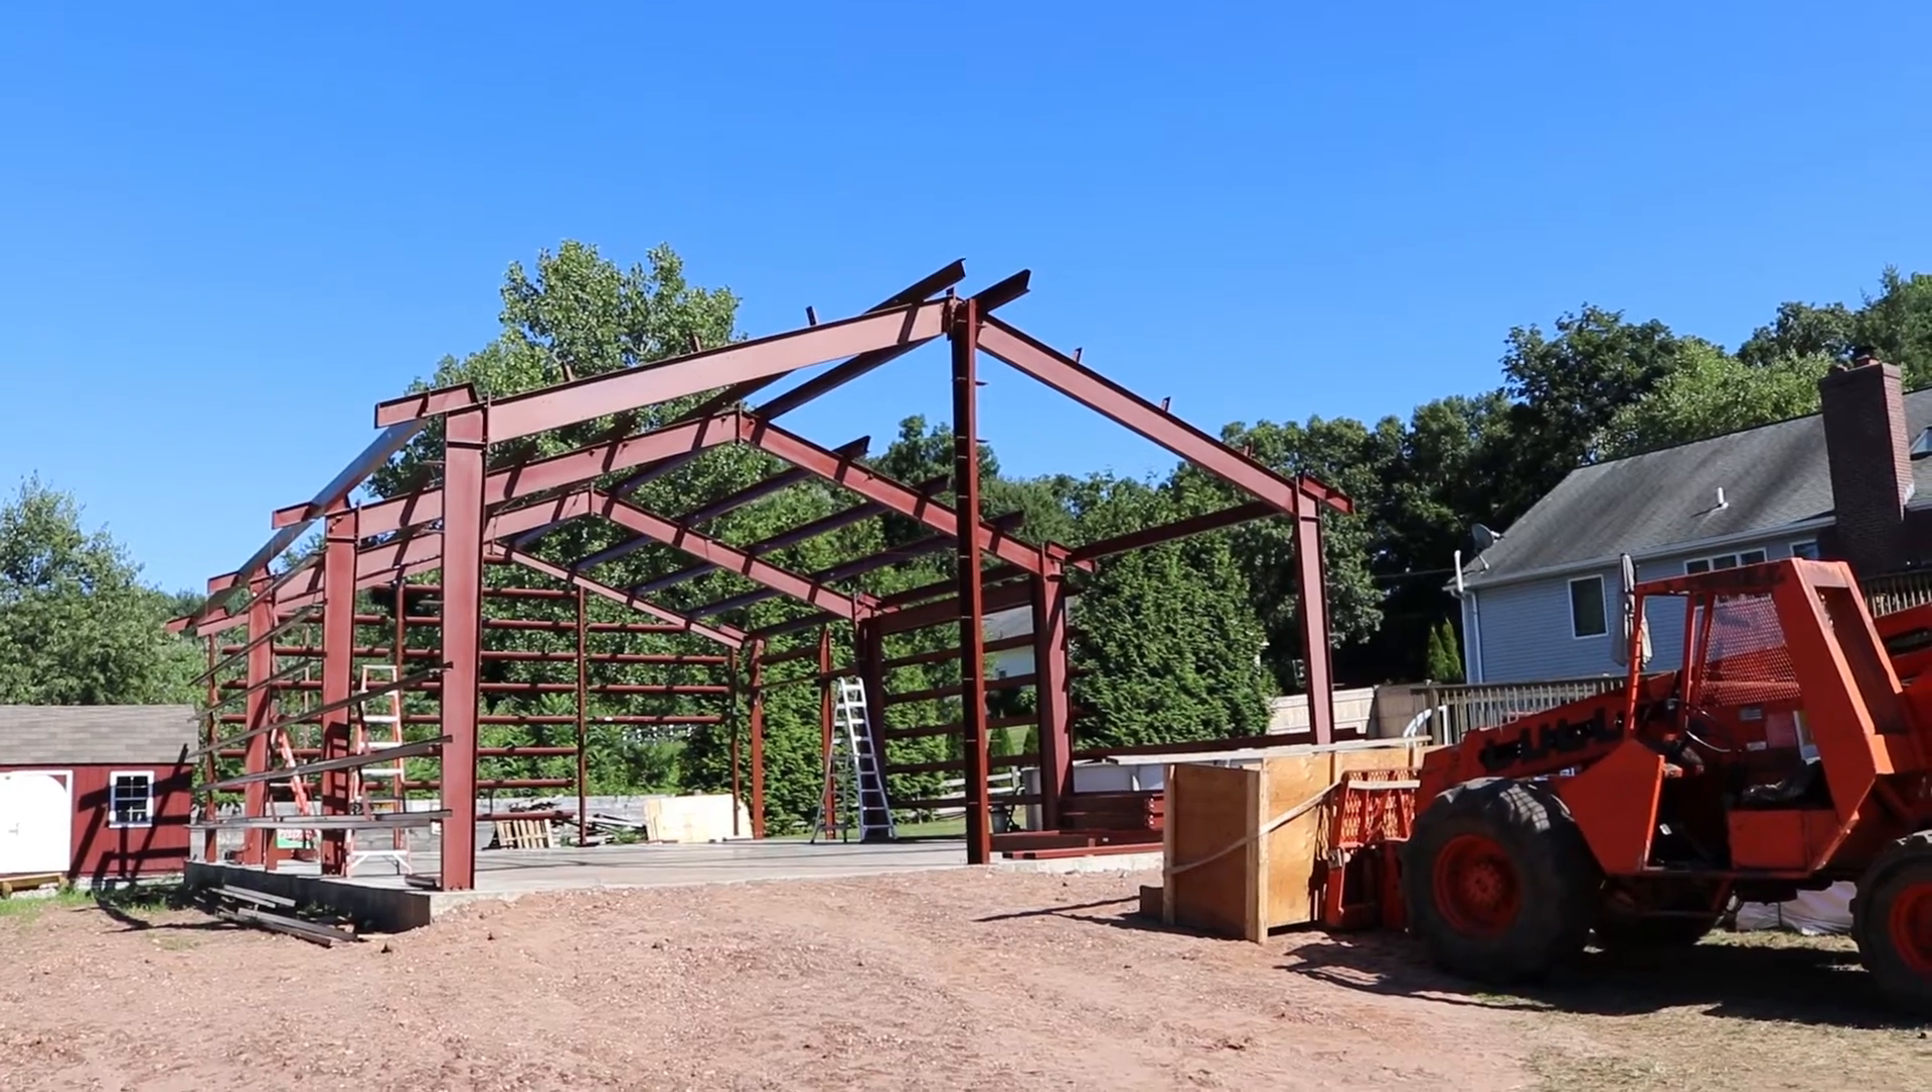I can say all the uprights, all the A-frames are up now, so it's definitely starting to look like a building, but man, that kicked our ass.